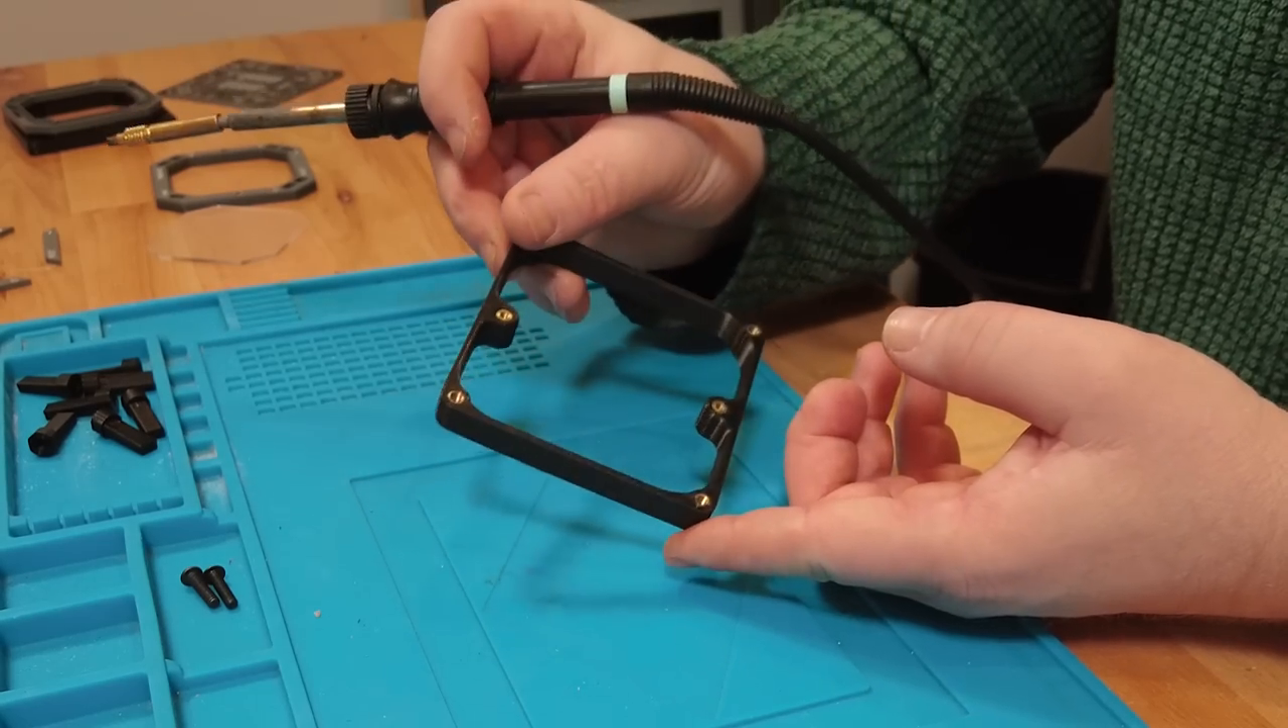That is the spacer body with all its brass inserts fitted.